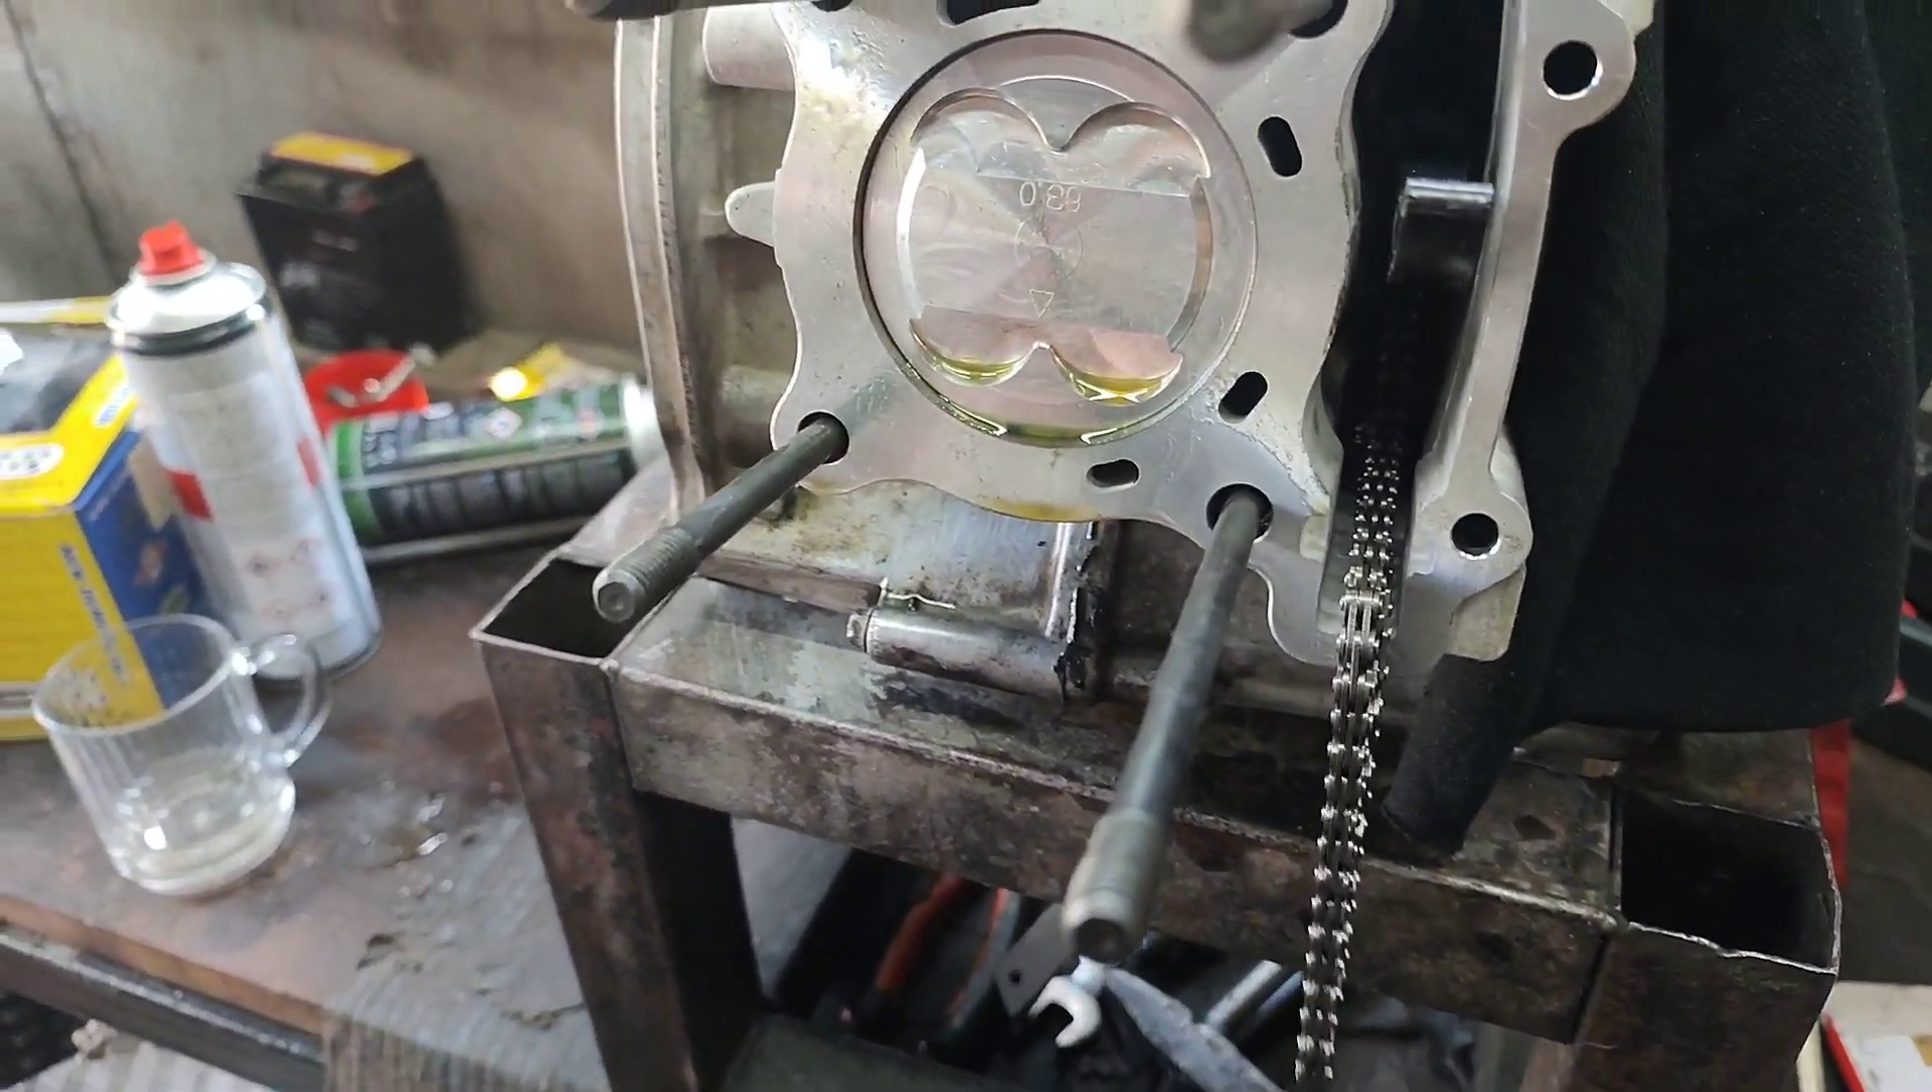Silindir pistonumuz takıldı. alıştırmaları yapıldı. güzel. Egzantrik zincir takıldı.